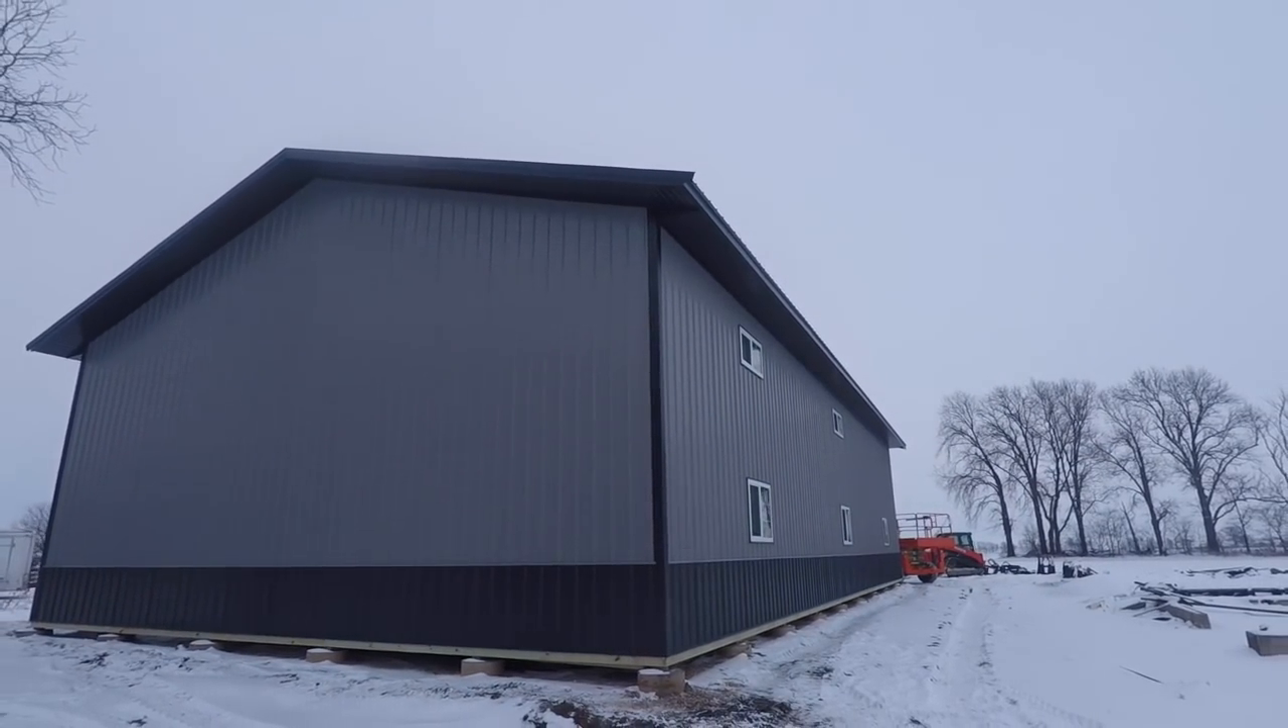Basically, everything is done back here. All we gotta do is put our shutters on our windows.